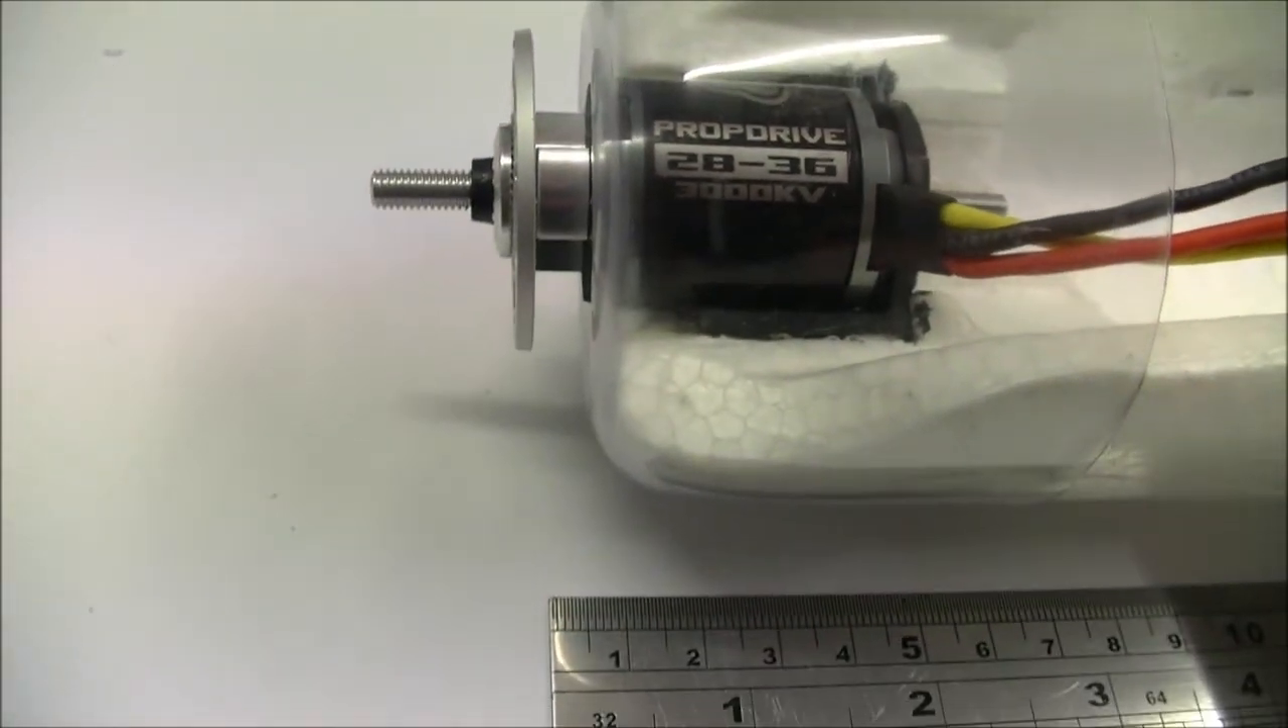I've just placed the engine engine mount in position with the nacelle on.